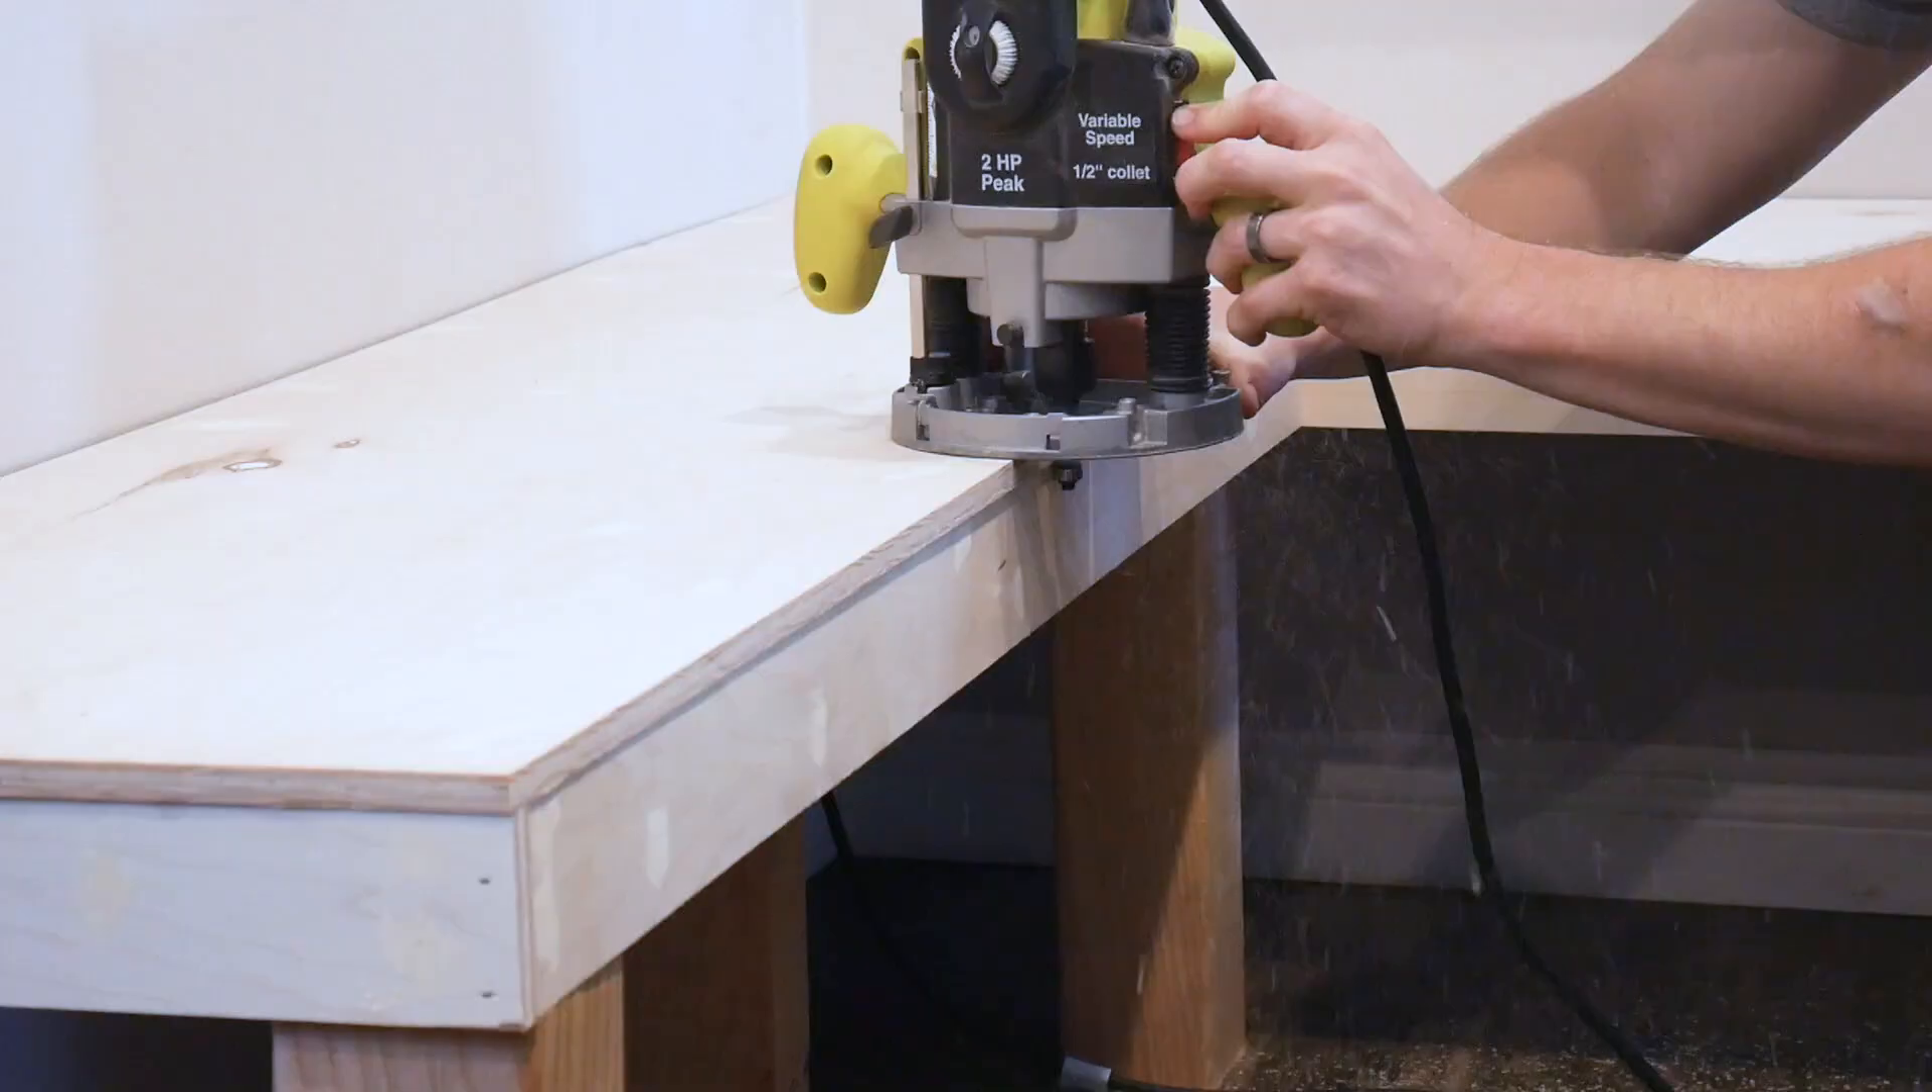Alright so we just finished installing the bench top.